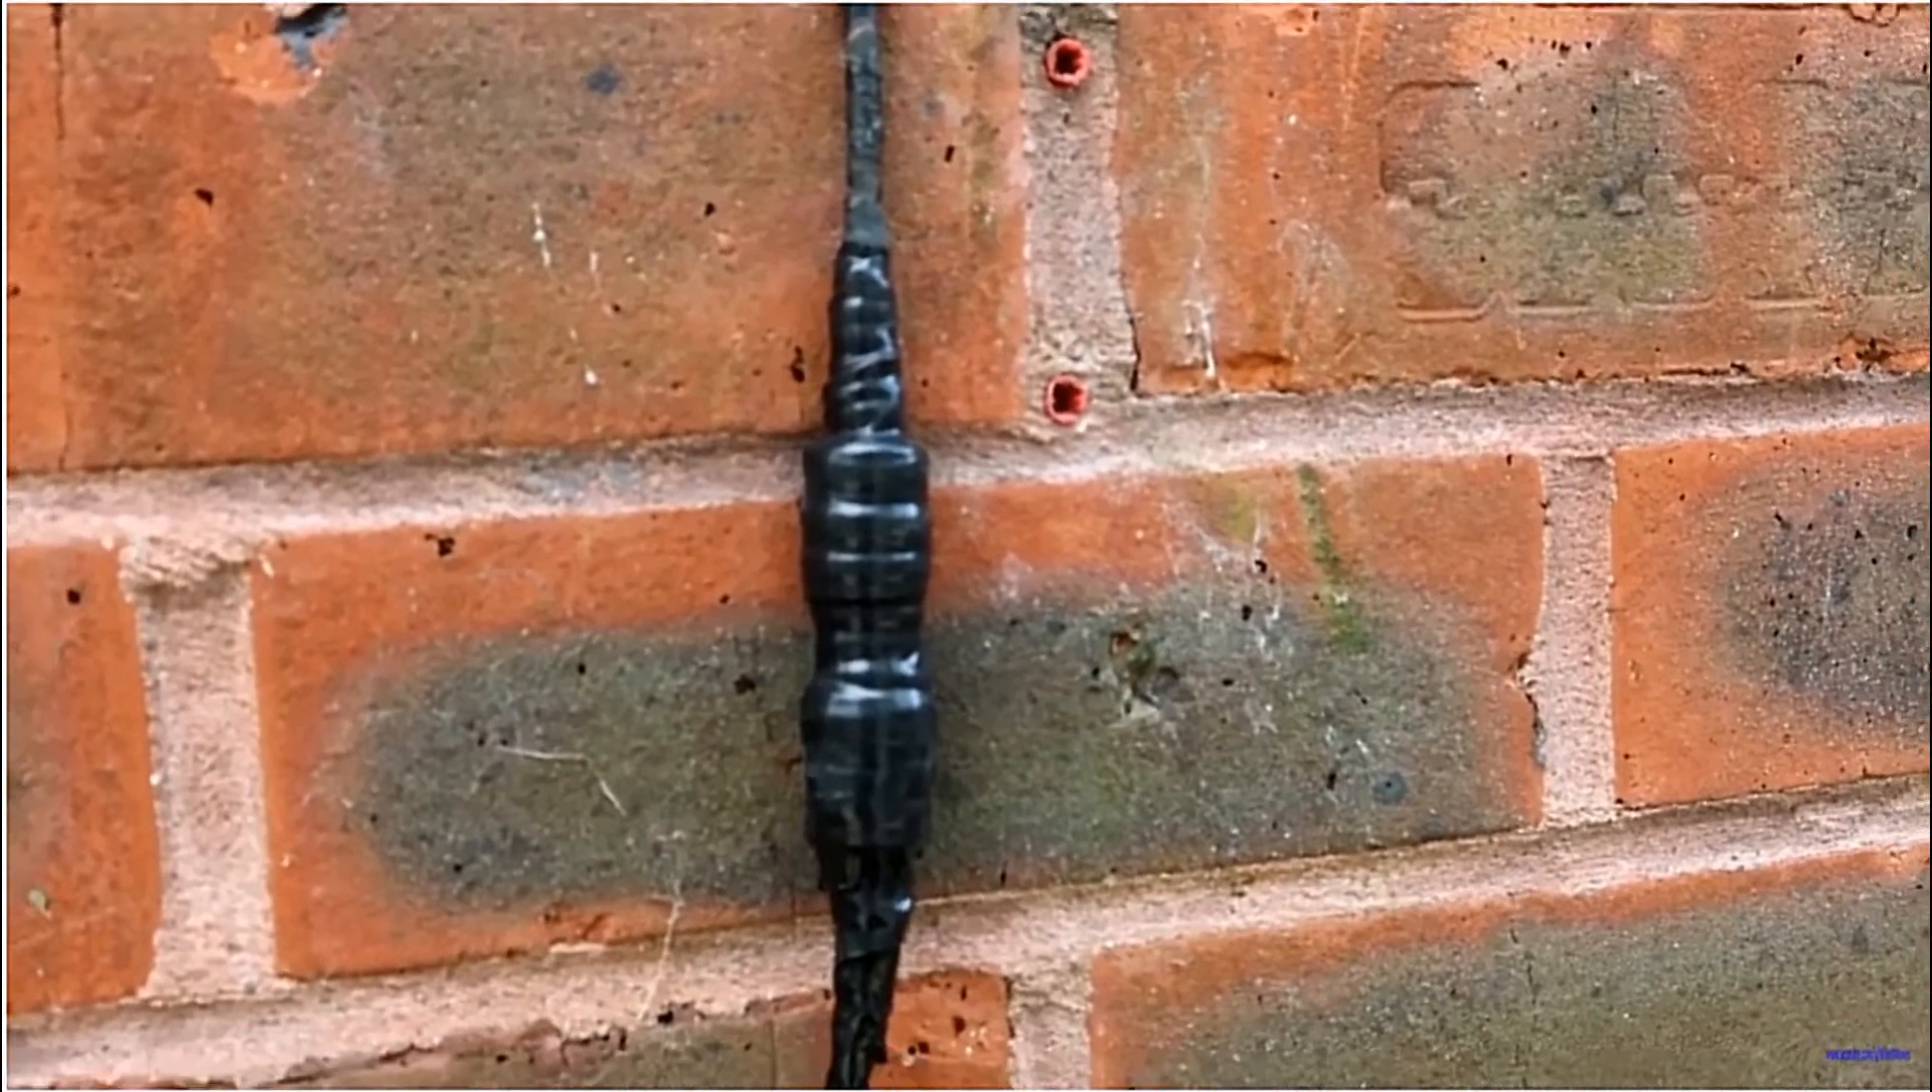There's the PL259 joint and that's done with self-amalgamating tape and the insulation tape wrapped around it plus it will be standing behind something and it's under the eave.